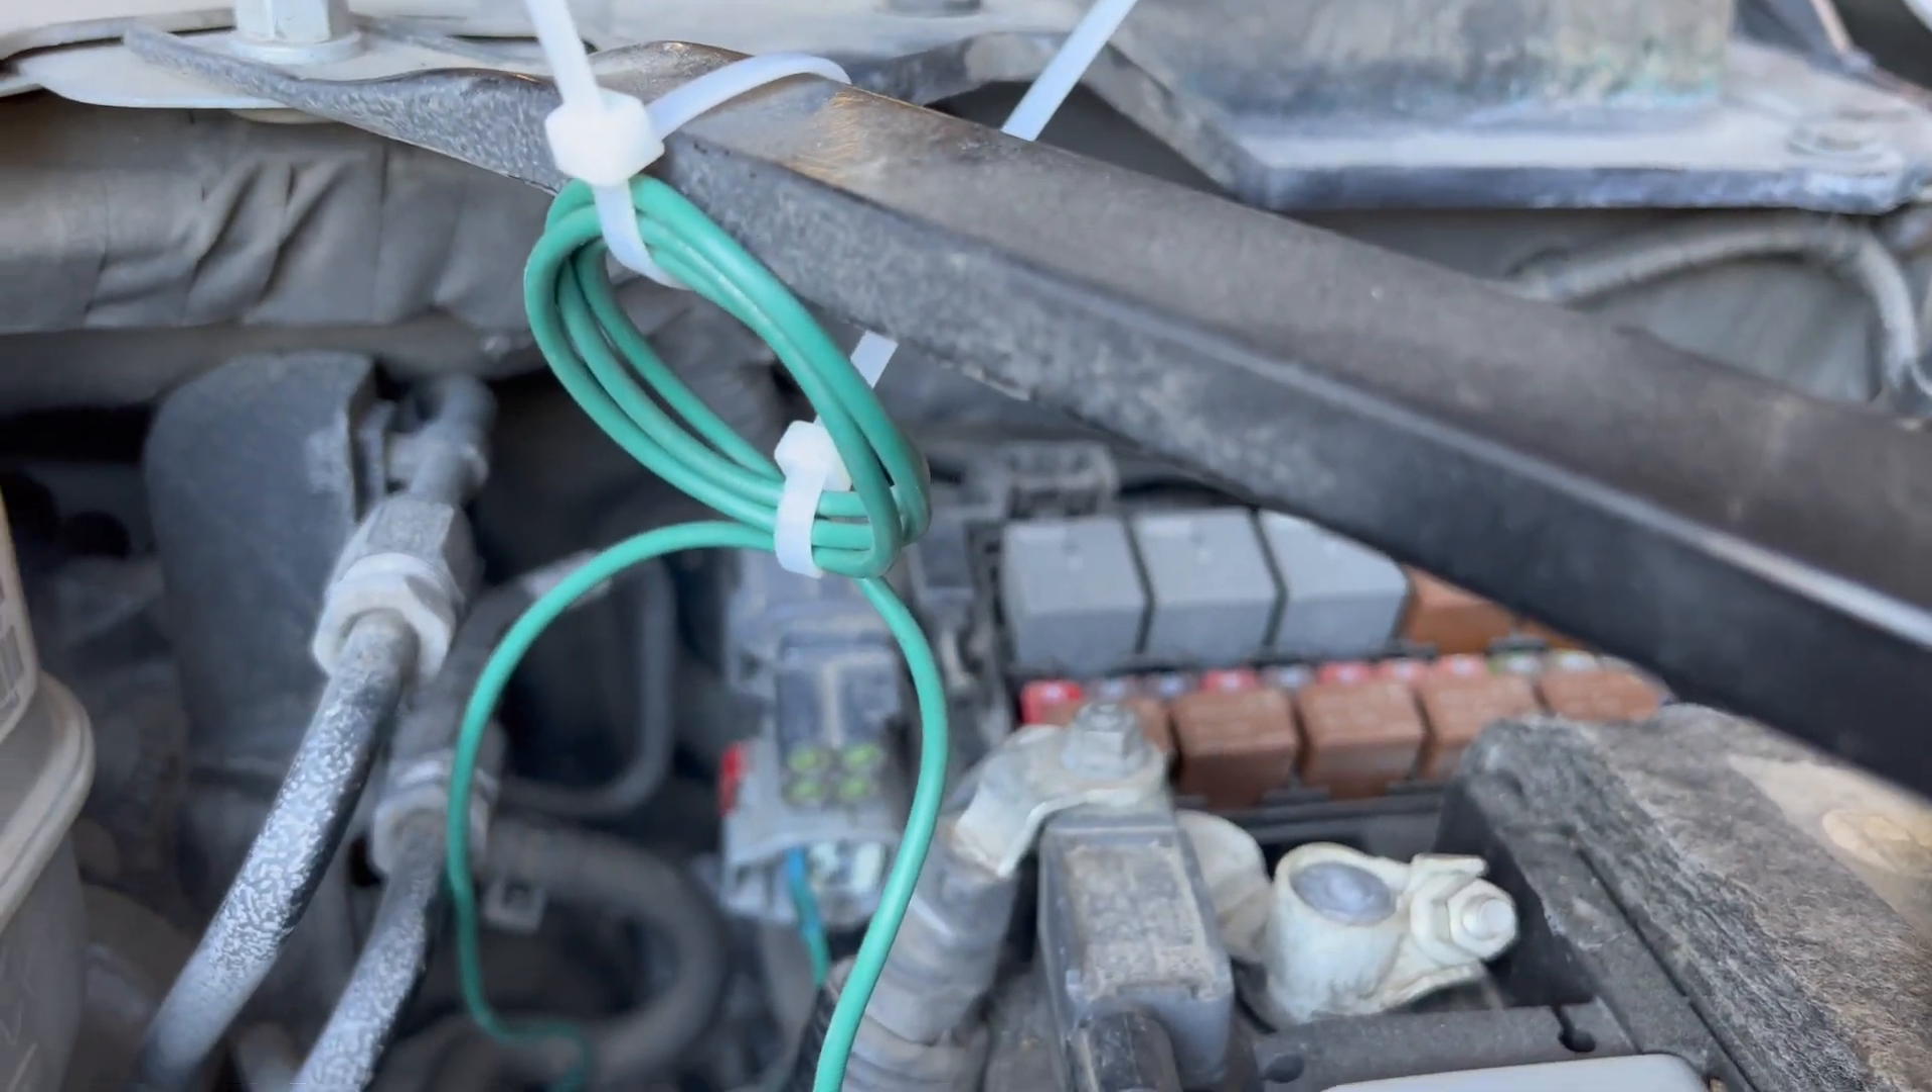I've got the wires just hanging right now.